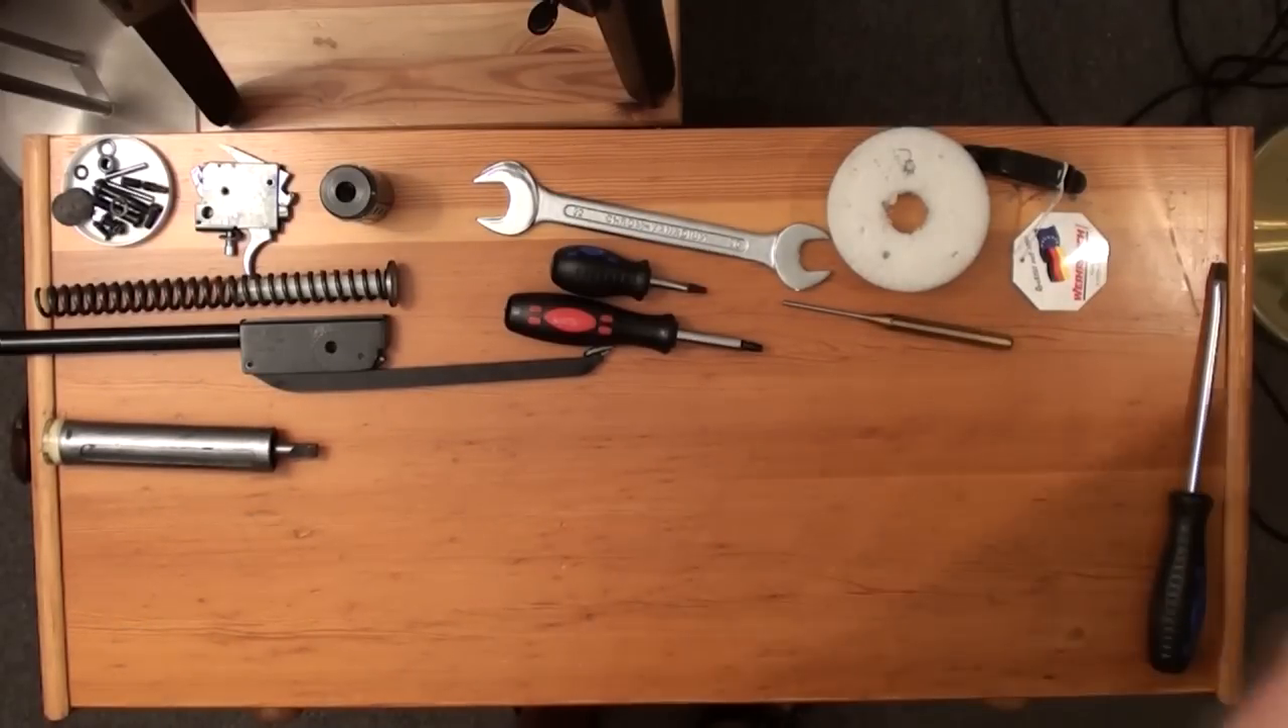And the air rifle is completely disassembled.